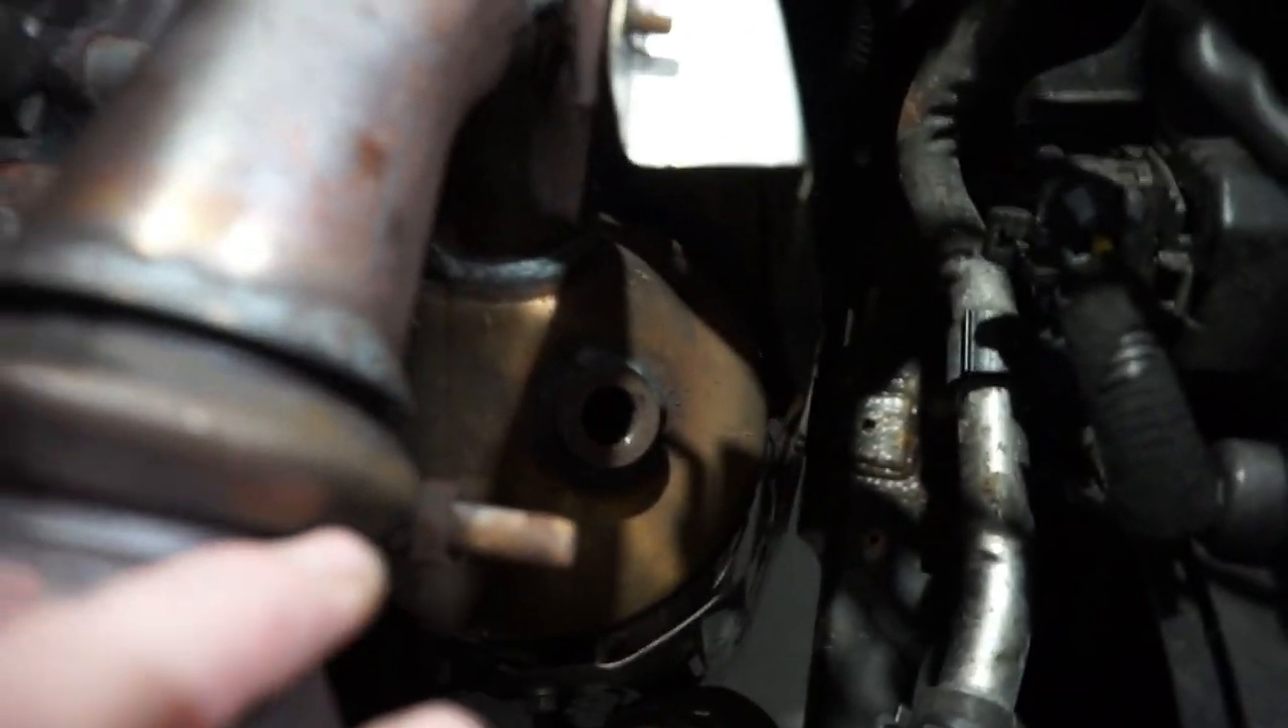You notice i've left the lambda sensor out.